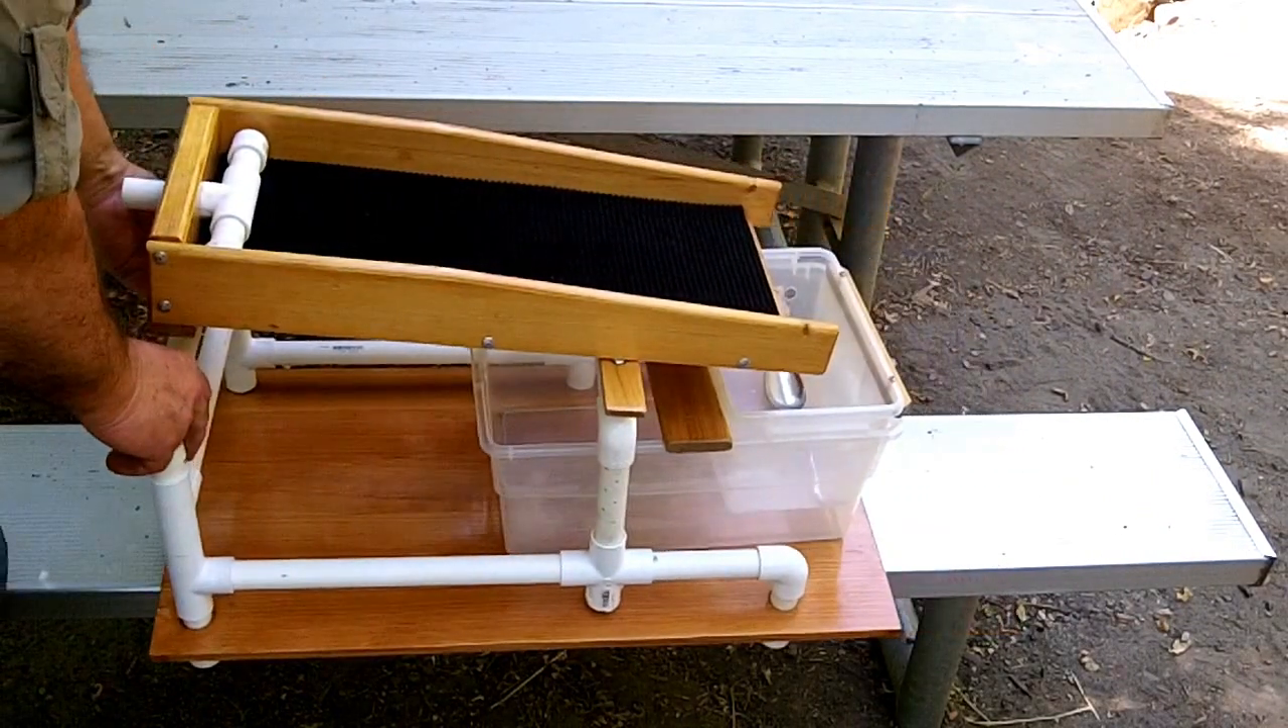This is my portable setup now with the new sluice installed.